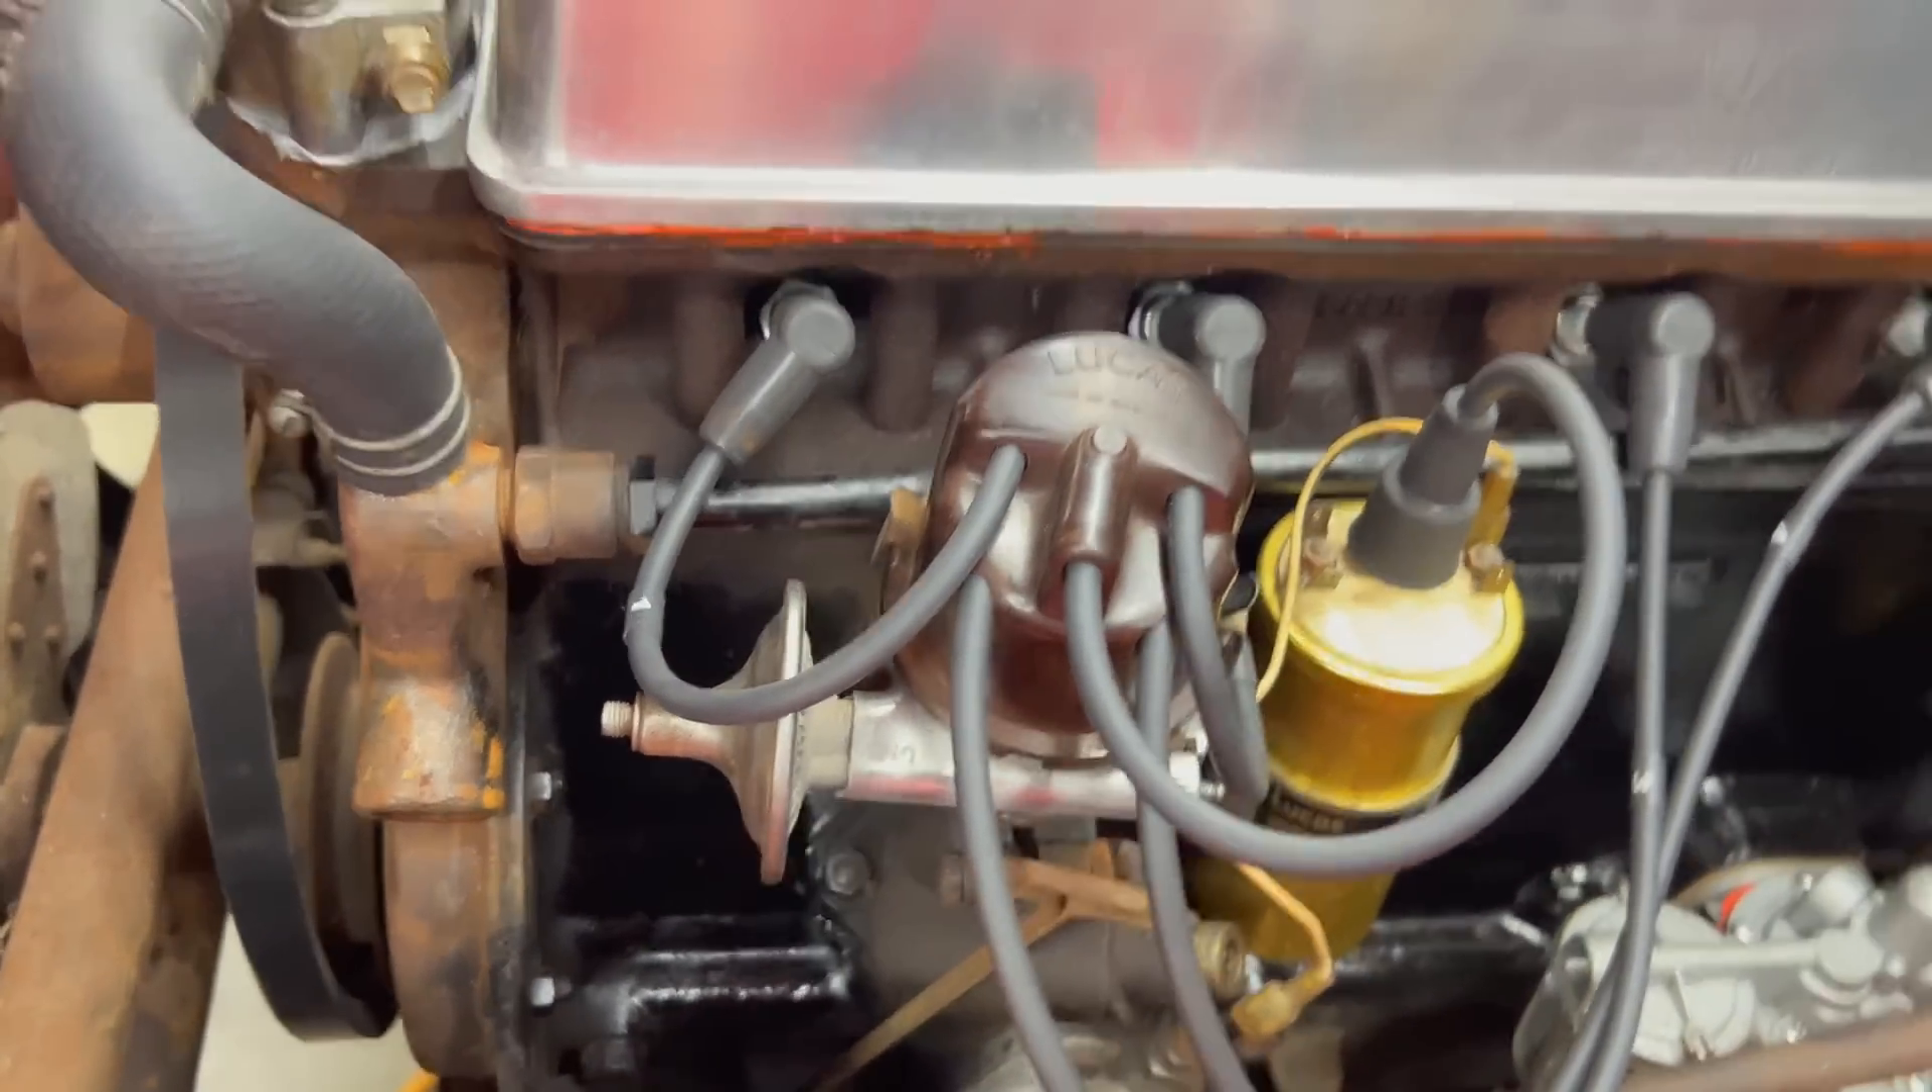All right, new plug wires are installed with the old Lucas cap.